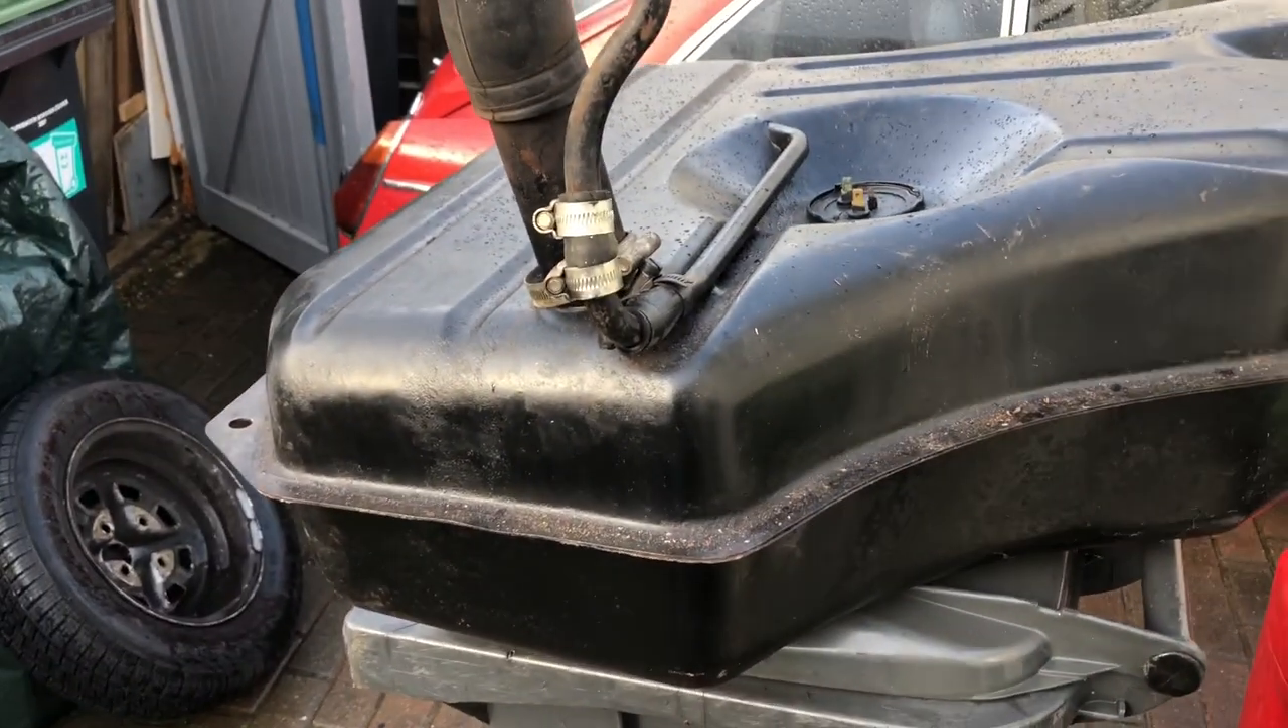So we've got the tank out now and emptied of fuel as much as you possibly can.